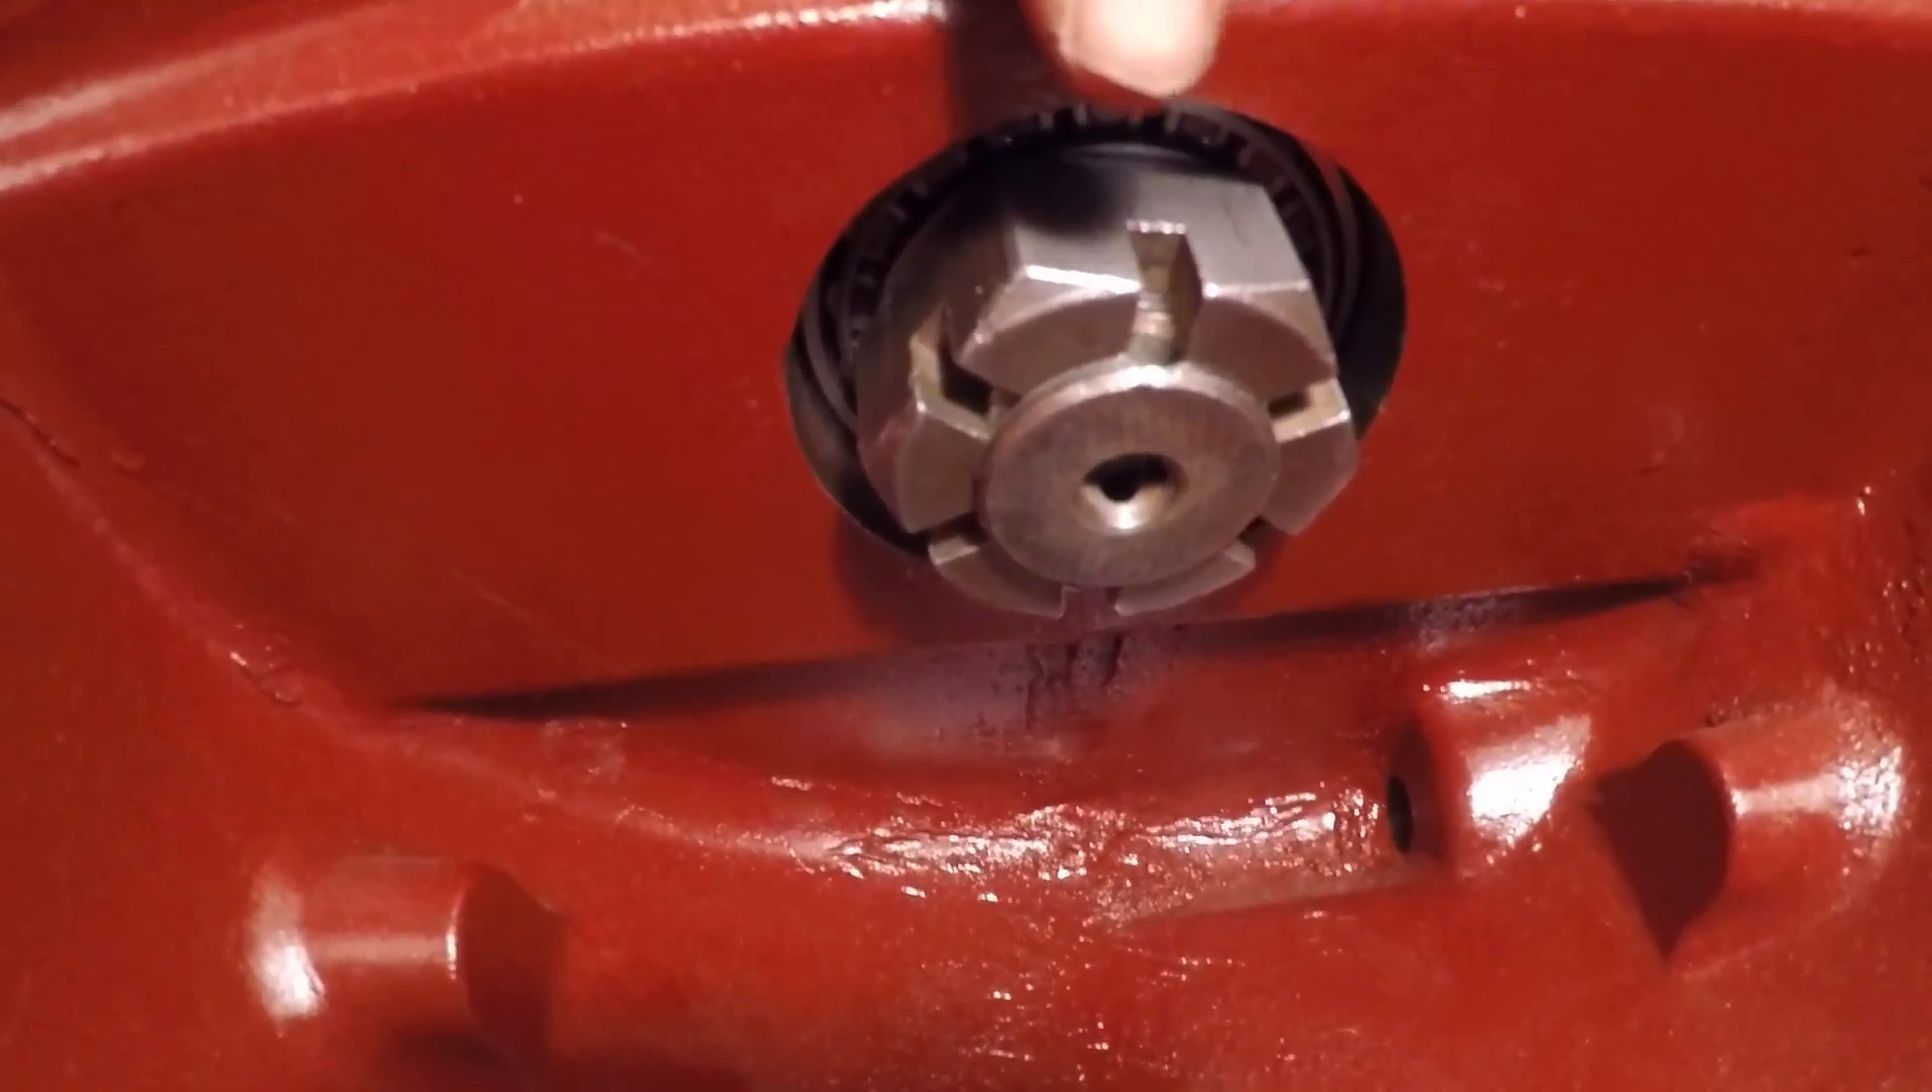So I'm going to leave that cotter pin out of there for now just in case.